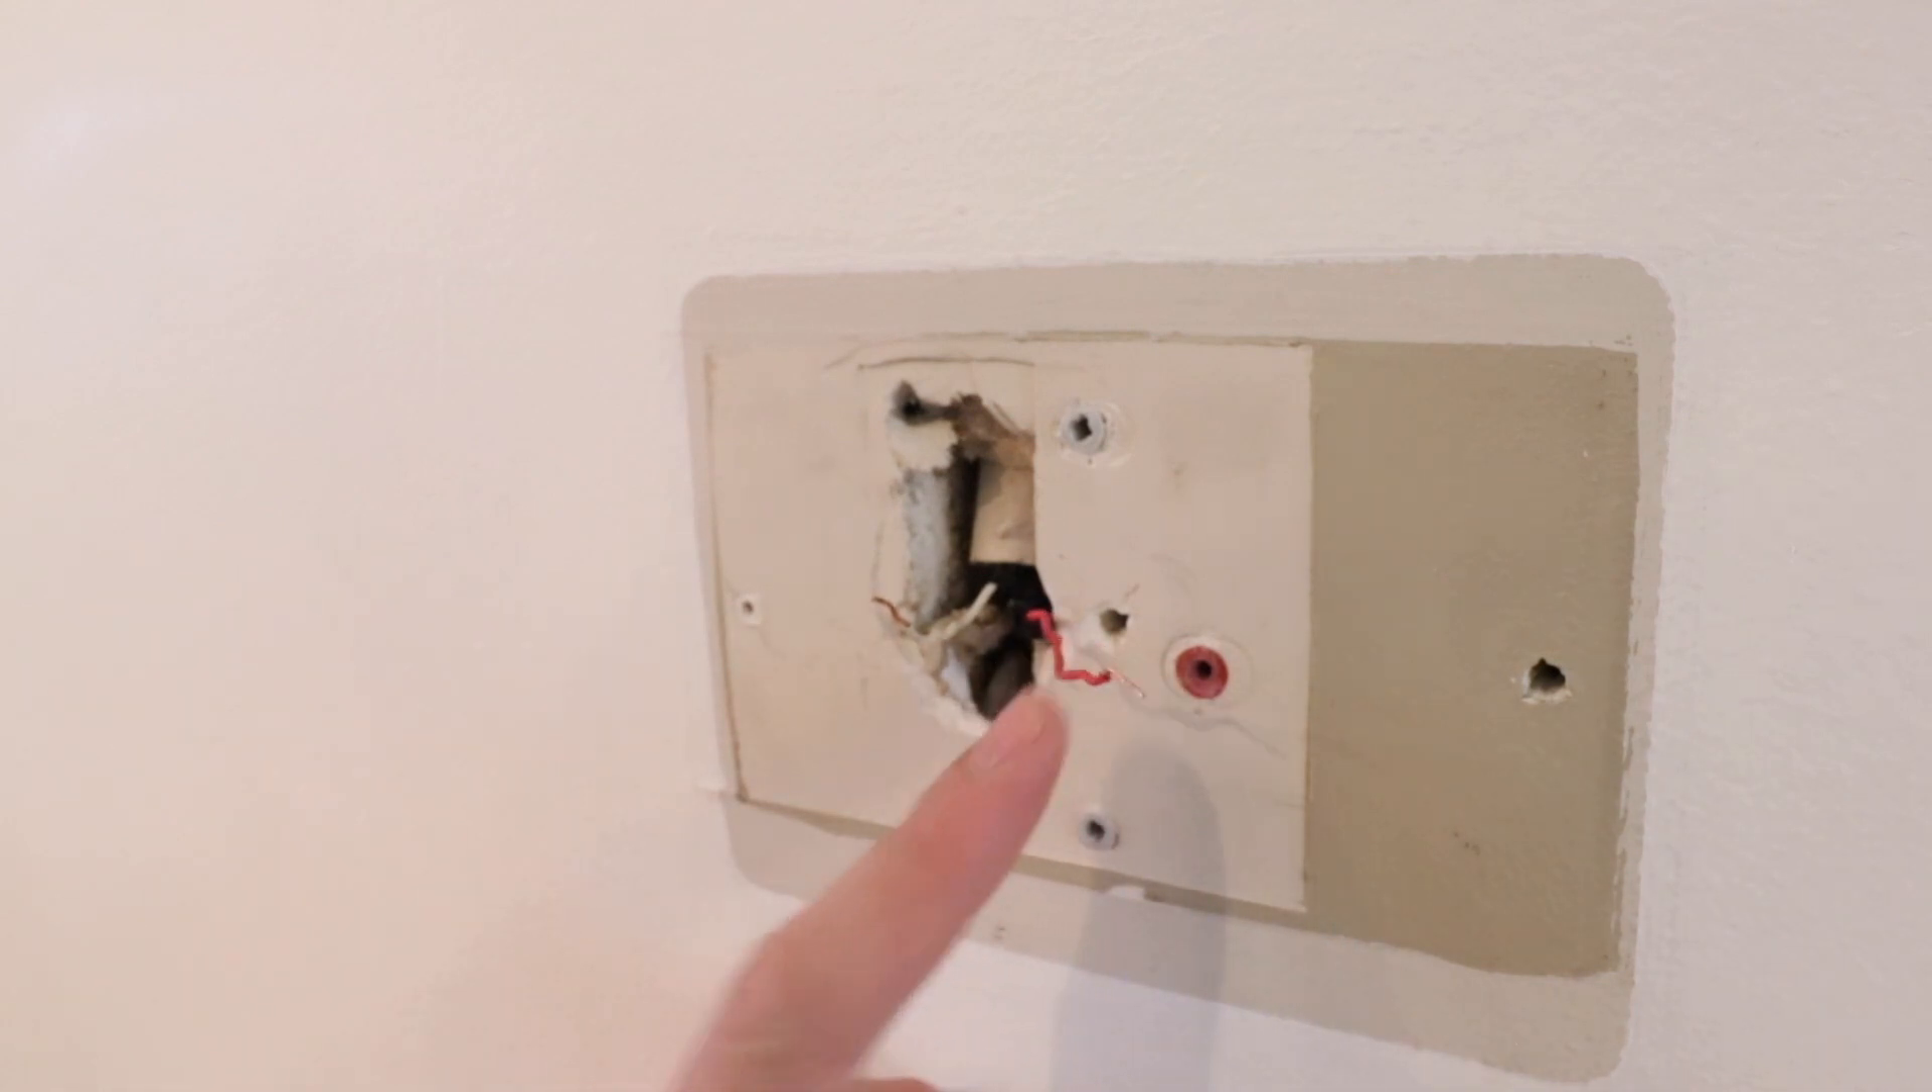Now we've got the existing thermostat removed and we have our two wires.